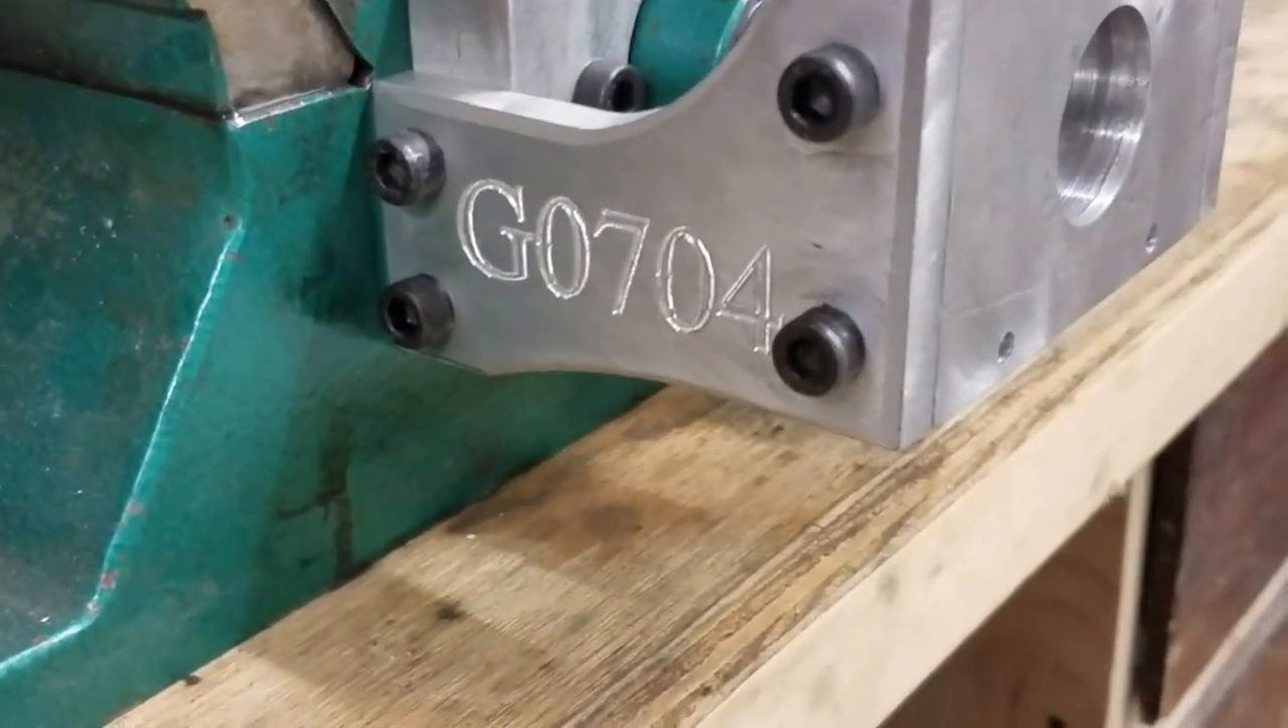It looks a little Frankenstein ish with the the bolts sticking out I could have taken the time to recess them.